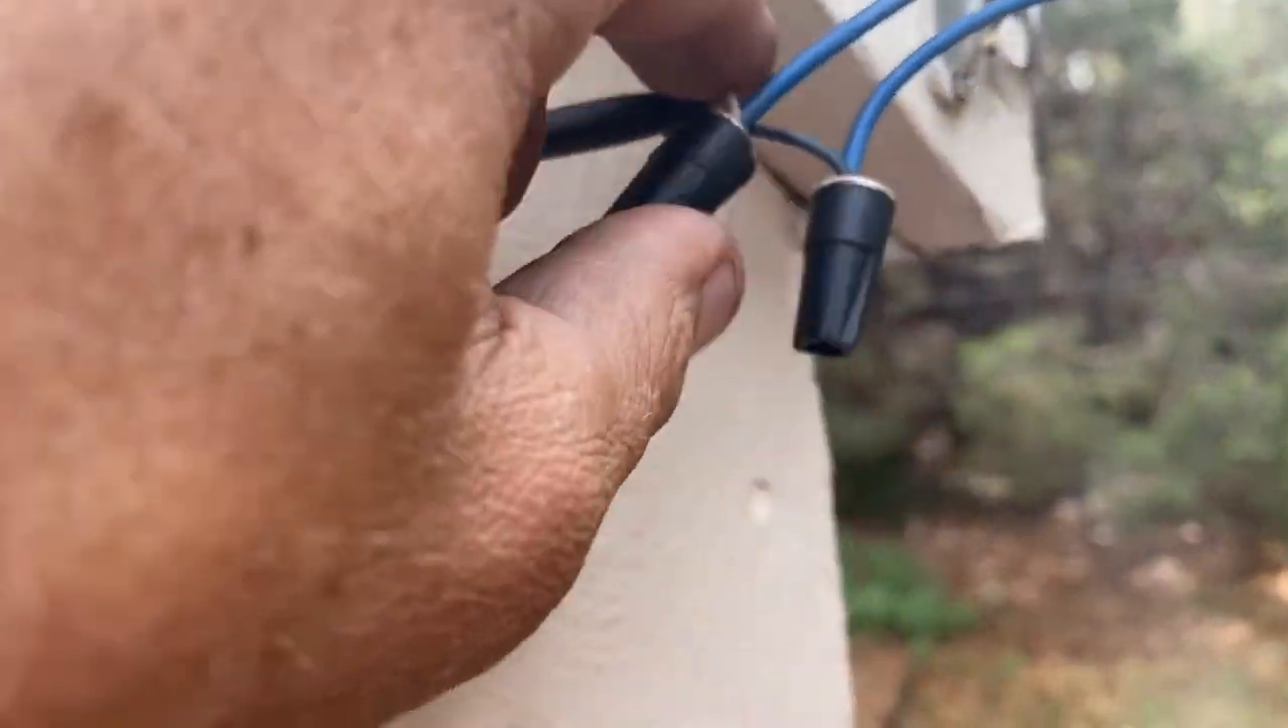And then these wires were cut so I just put some grease caps on there.